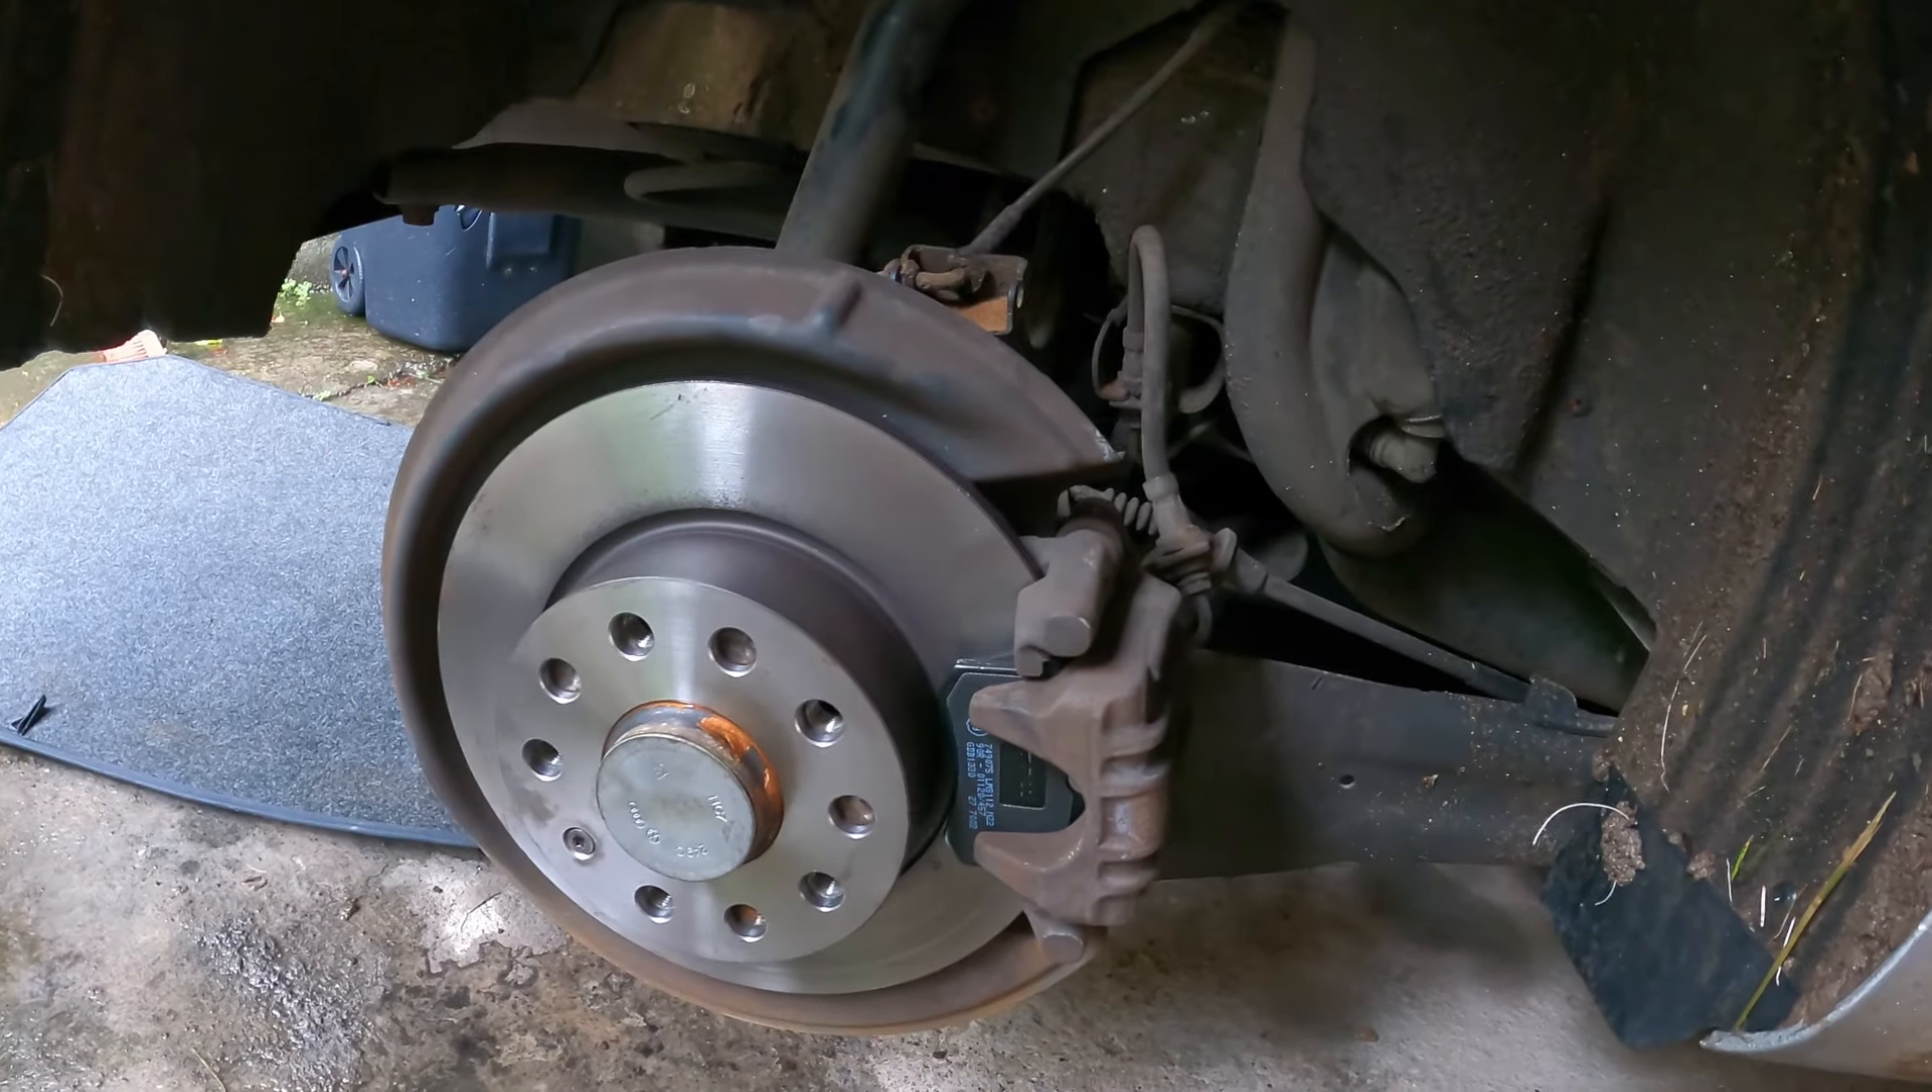Ça y est tout est reposé à l'arrière disque neuf plaquette neuve.